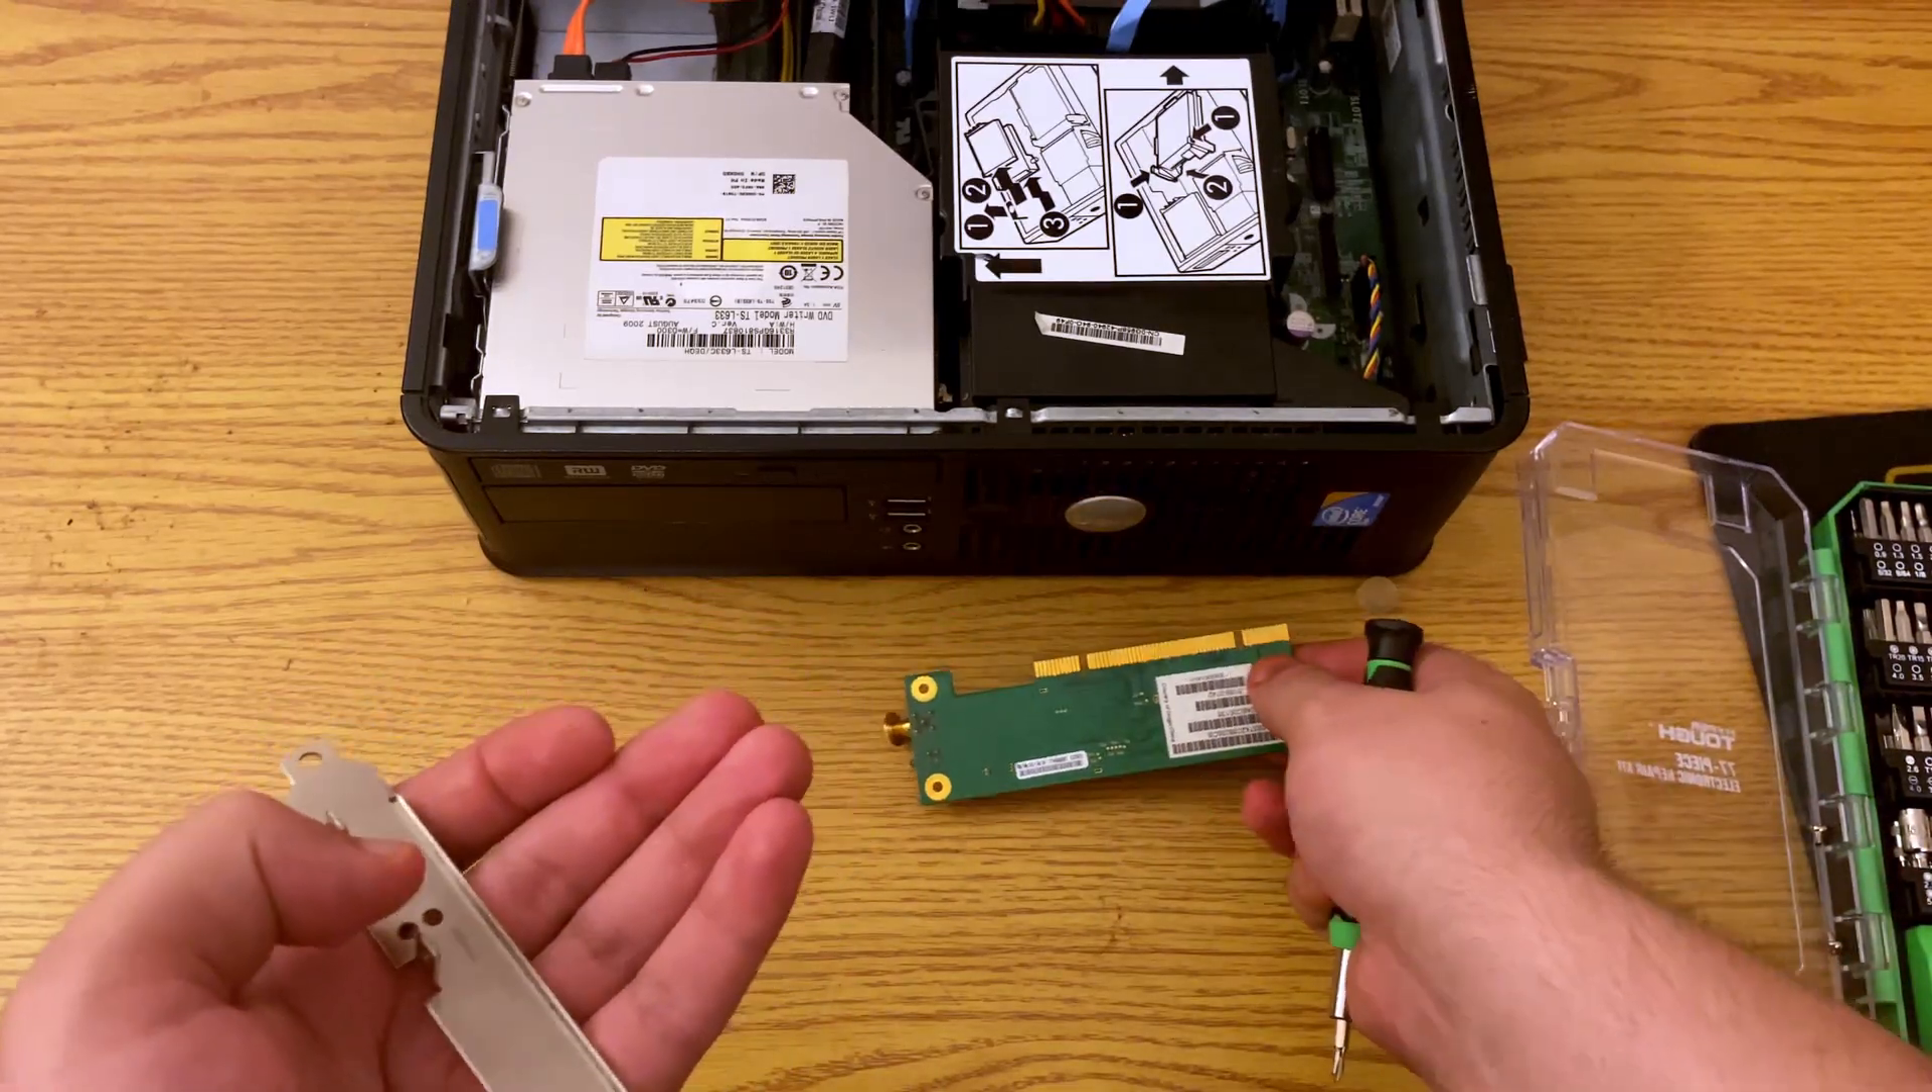As you can see that, the bracket just comes clean off at this point.